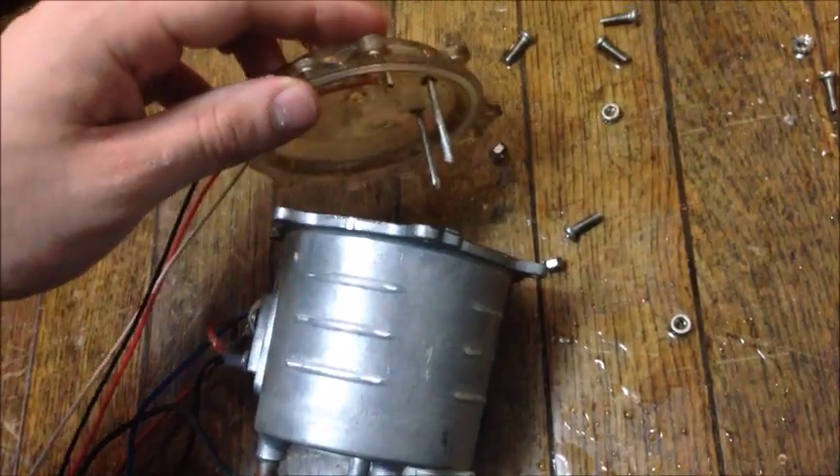So we took out all the screws, we take off the lid here, we see the probes that measure the water level.